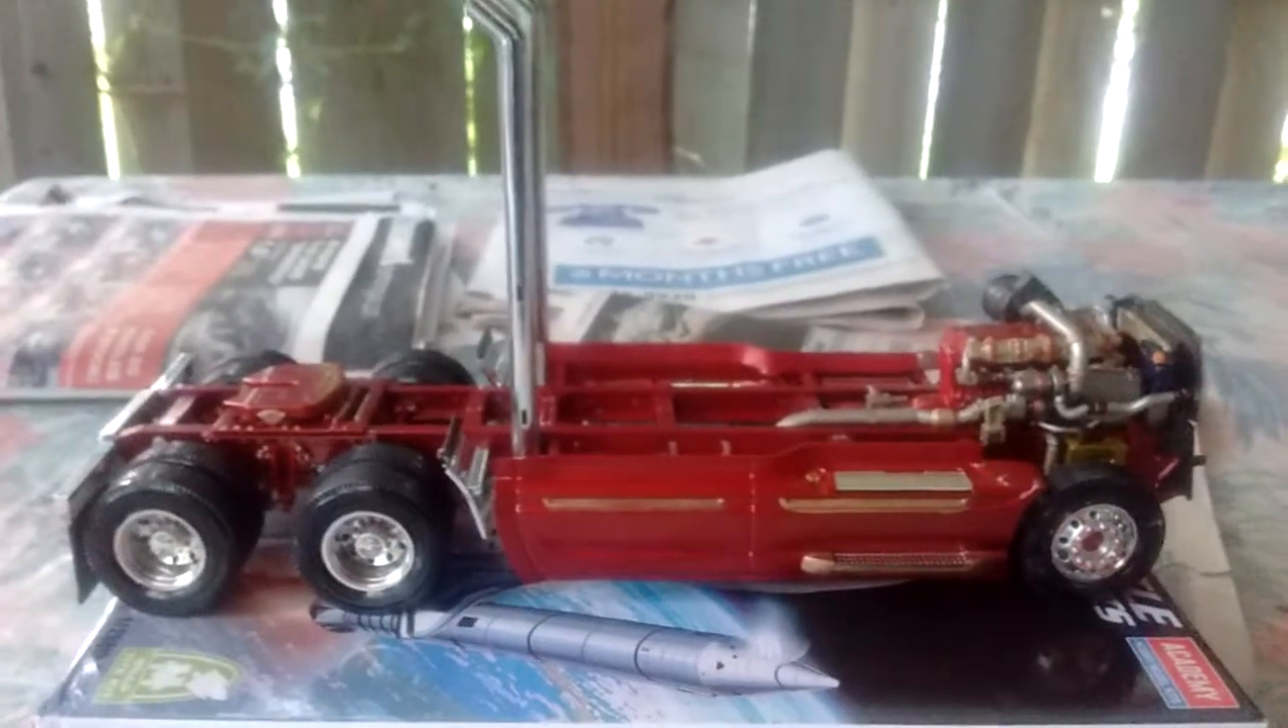Shelby, I've got the complete chassis all put together here now.